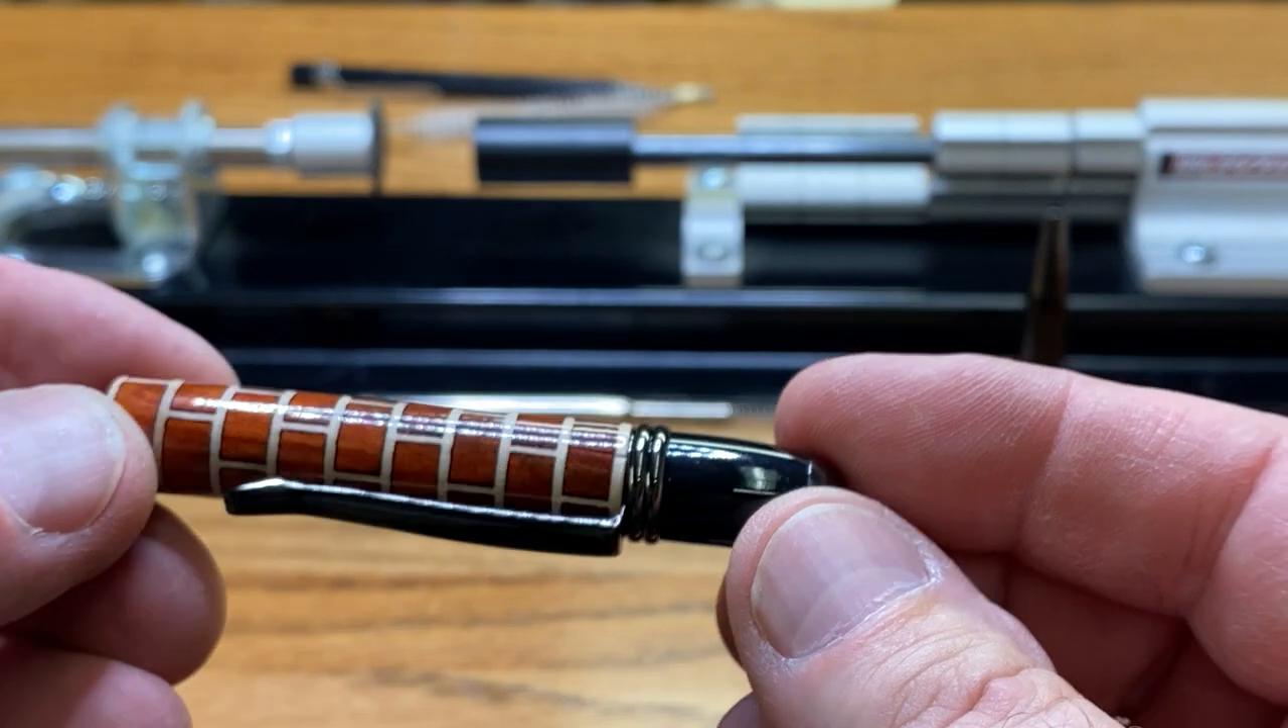We have an incredible fit at the cap end of the blank.